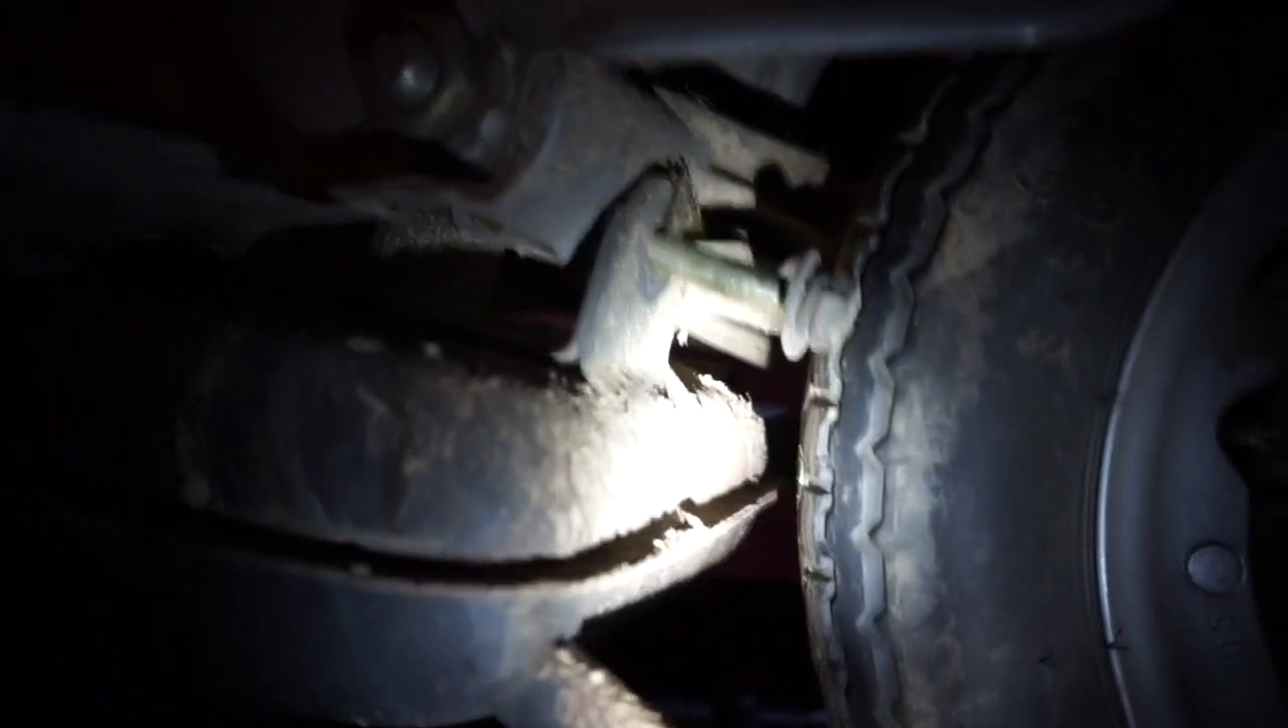Okay, first problem I ran into taking the old one off is that nut right there, bolt right there, hits the rear tire.